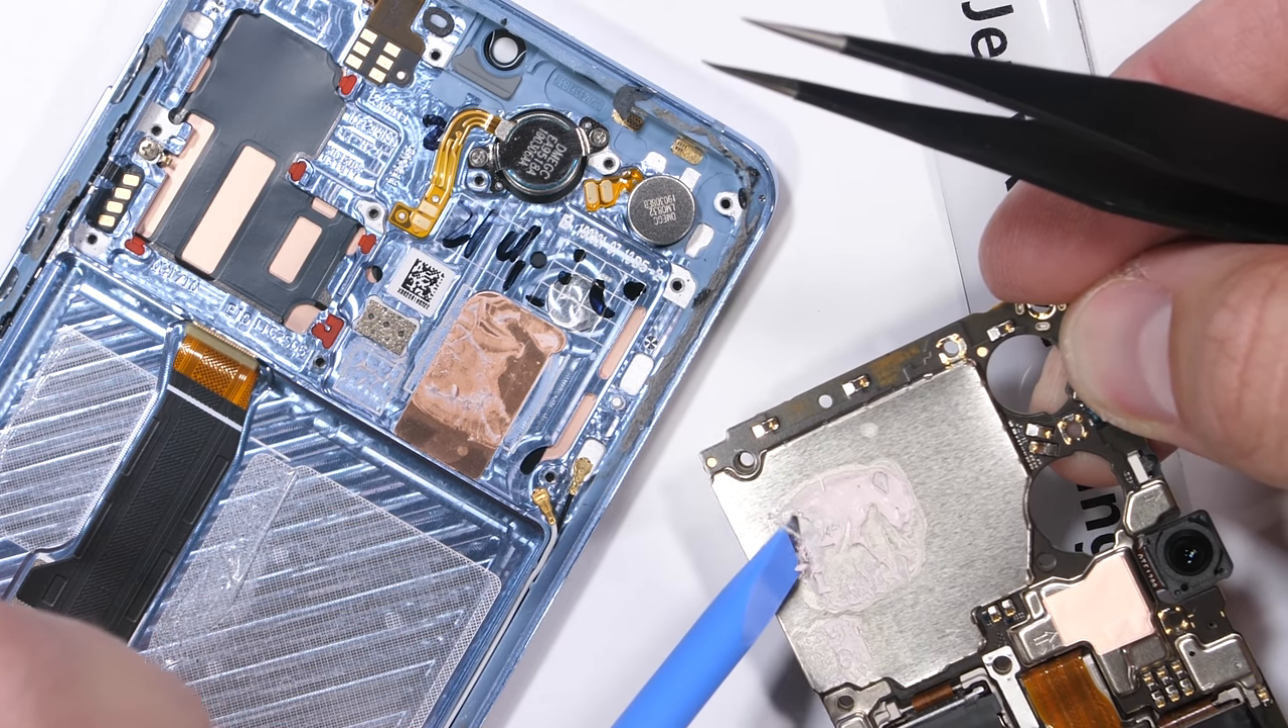With the motherboard out of the frame, we immediately see two circular vibrators, and a lot of thermal paste over the top of a rectangular copper inlay.